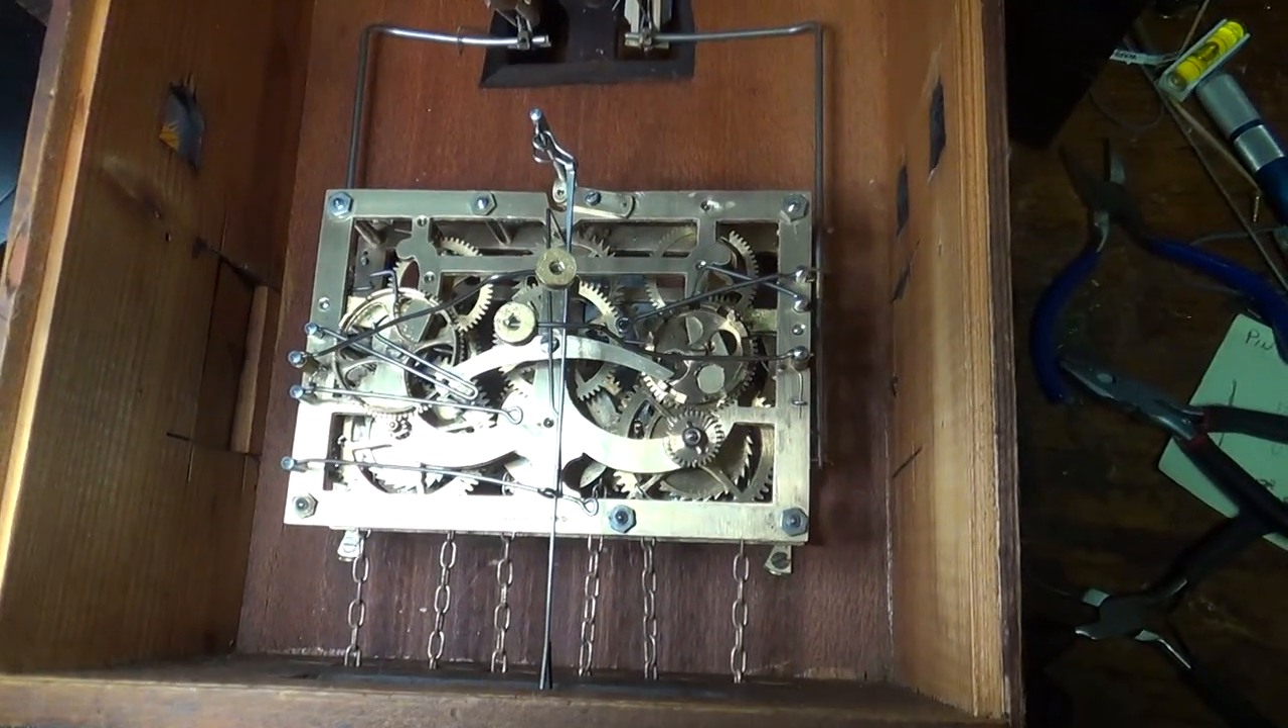Okay, I have the movement mounted in the case now.